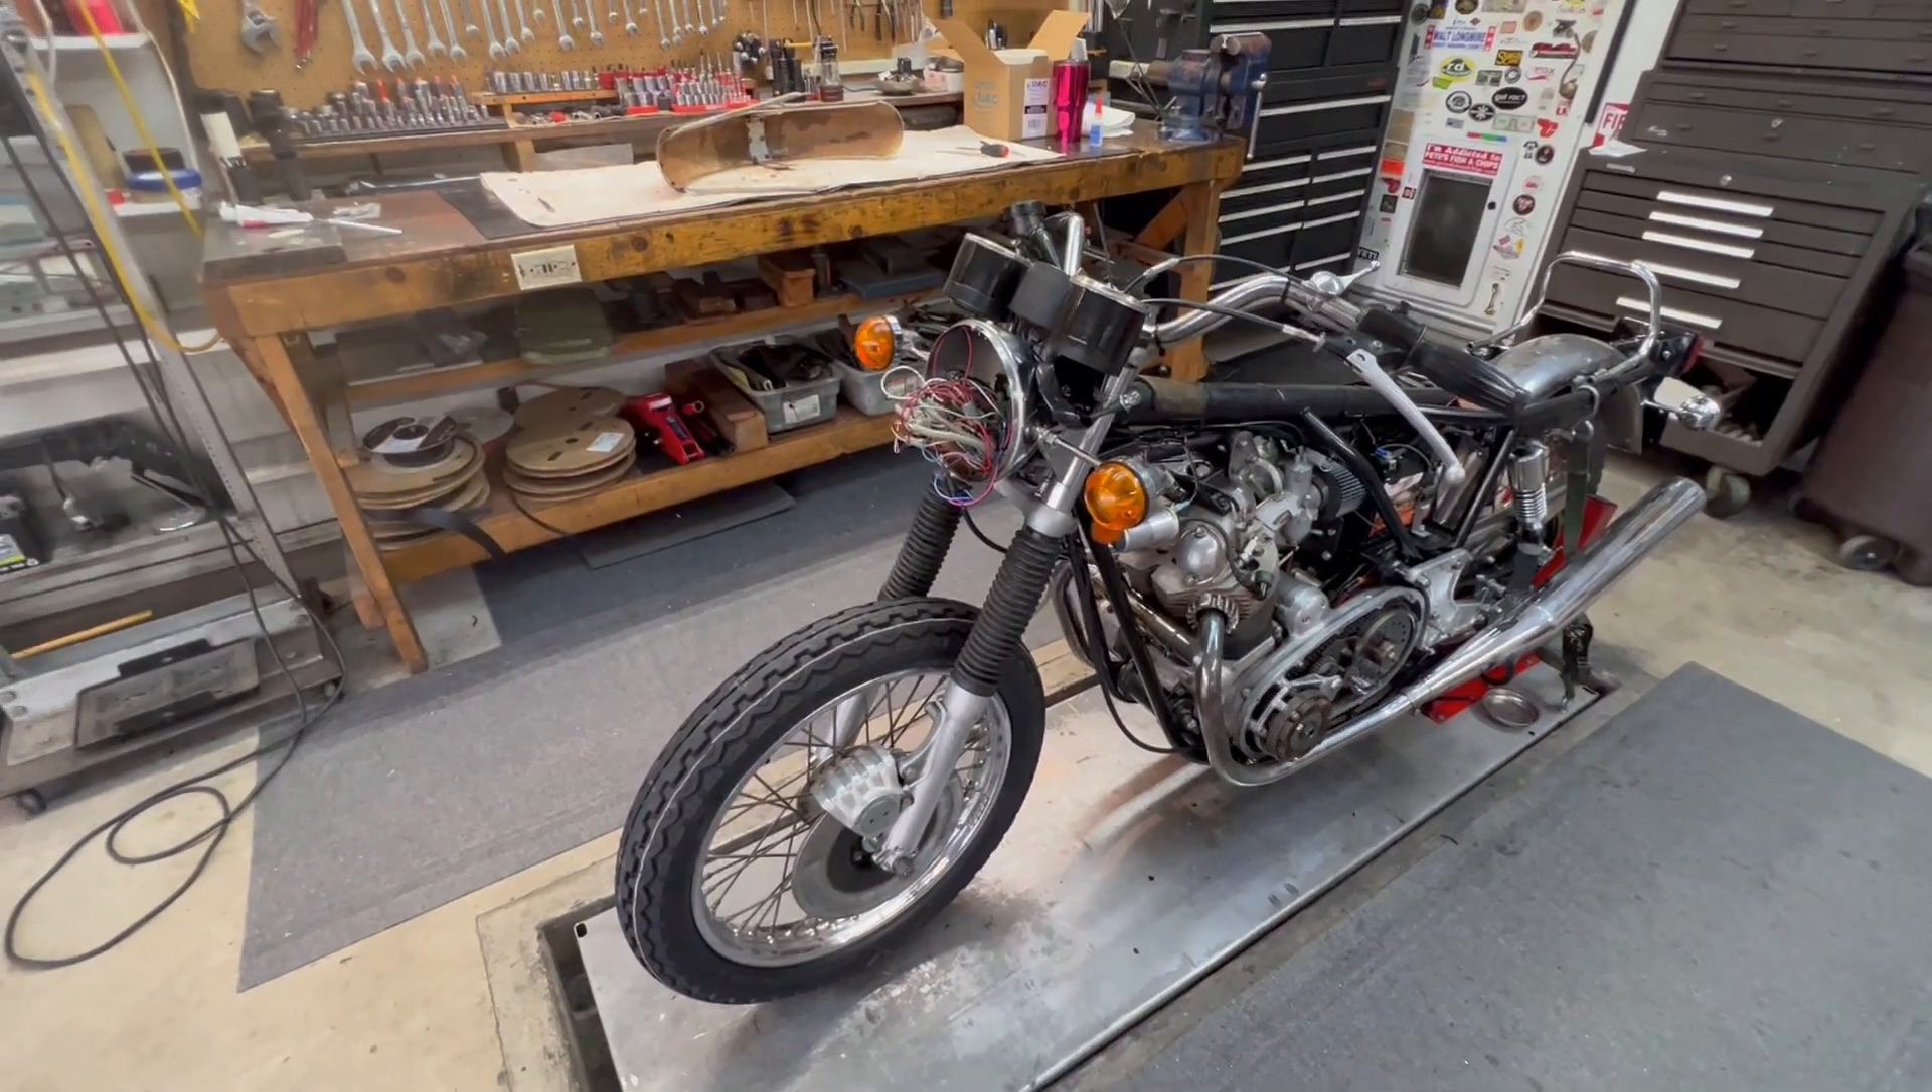So I ordered a LED headlight, and I'll leave the headlight bulb, and I'll leave the headlight open until I get it so I can put it together.